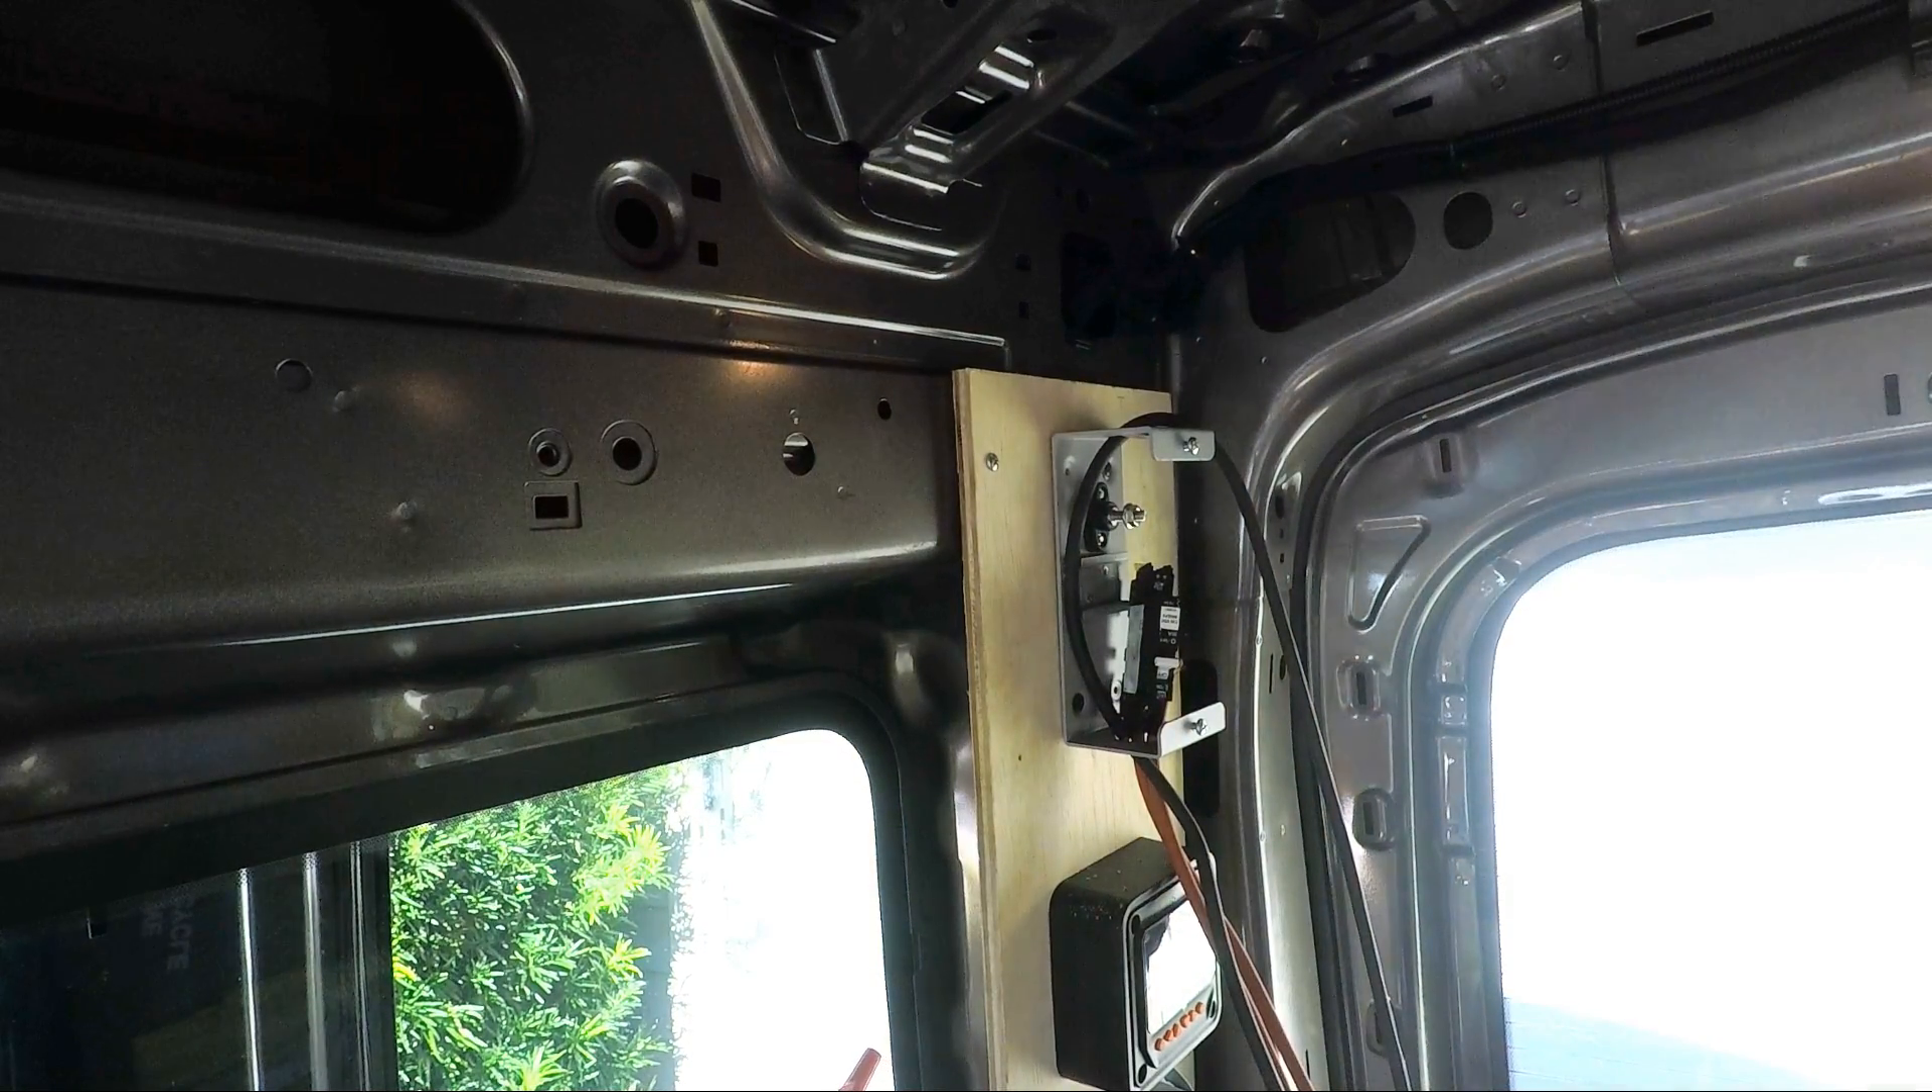So now we have the power post installed.